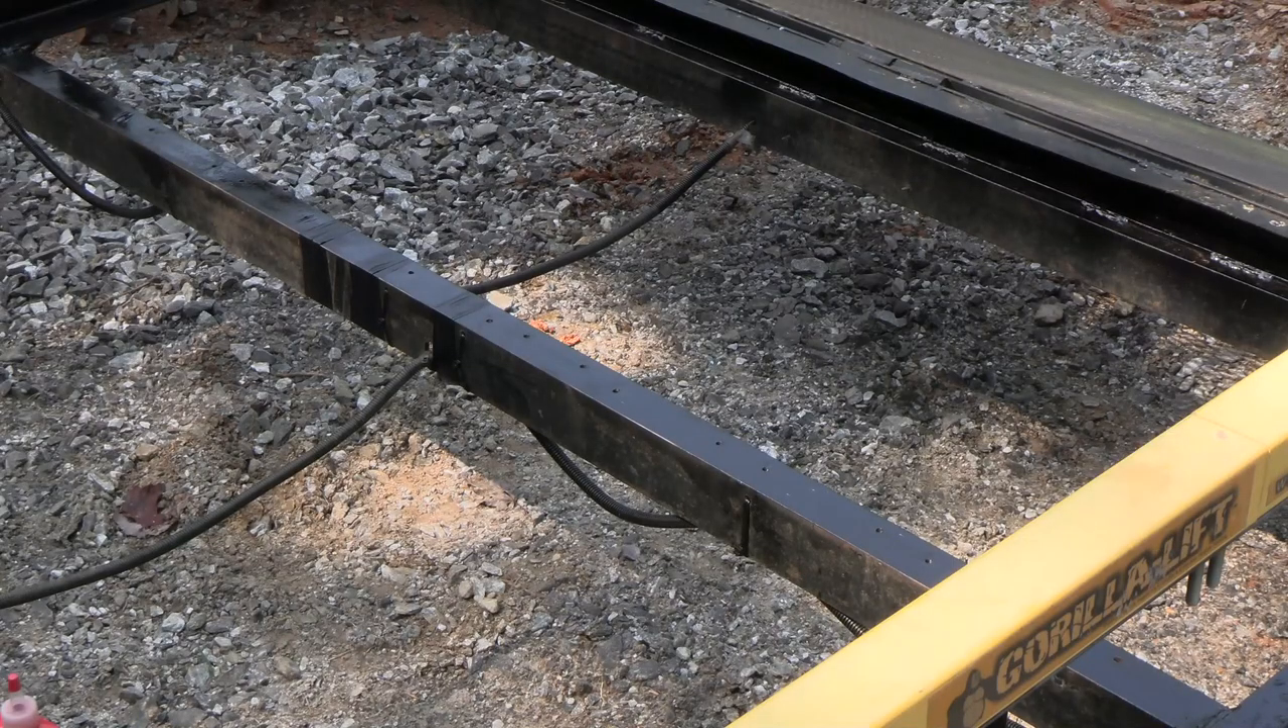Now all of the boards have been removed as you can see and I'm going to grind the angles and clean everything up.